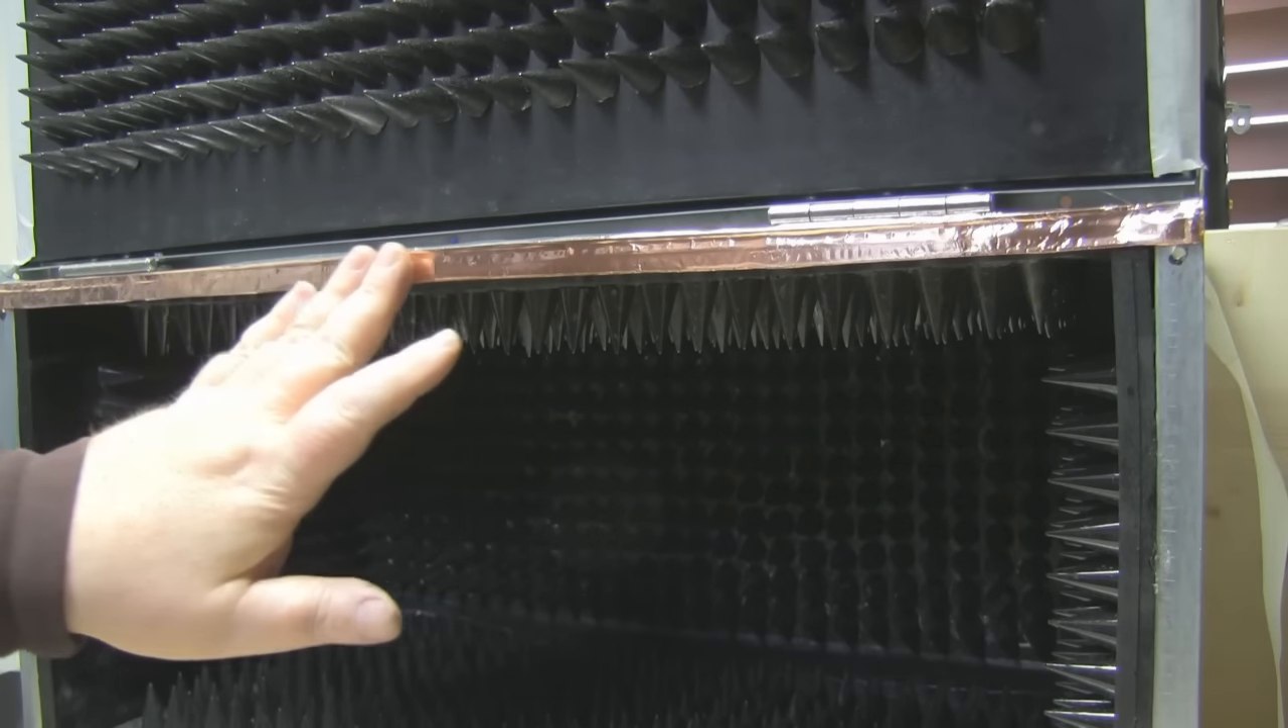So I've got the top one on so I'm just working my way around here now putting the gasket seal on.